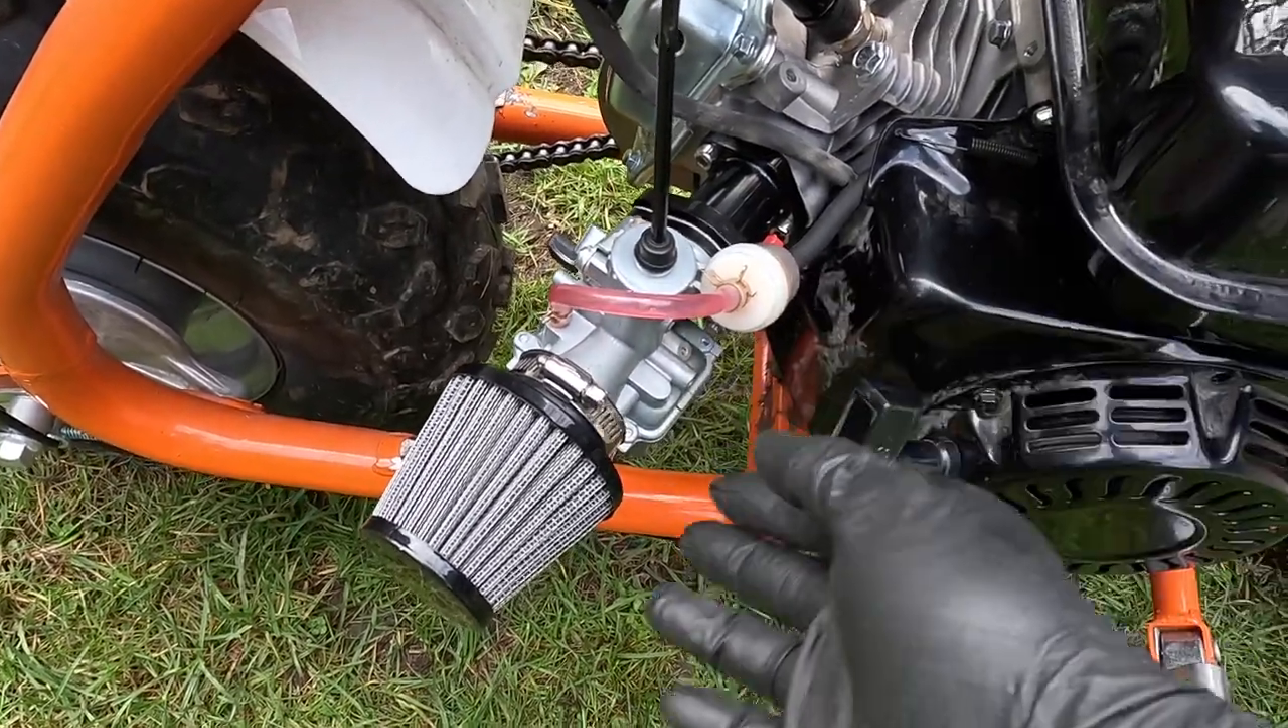Got the carb cable going nice and straight into the carburetor.